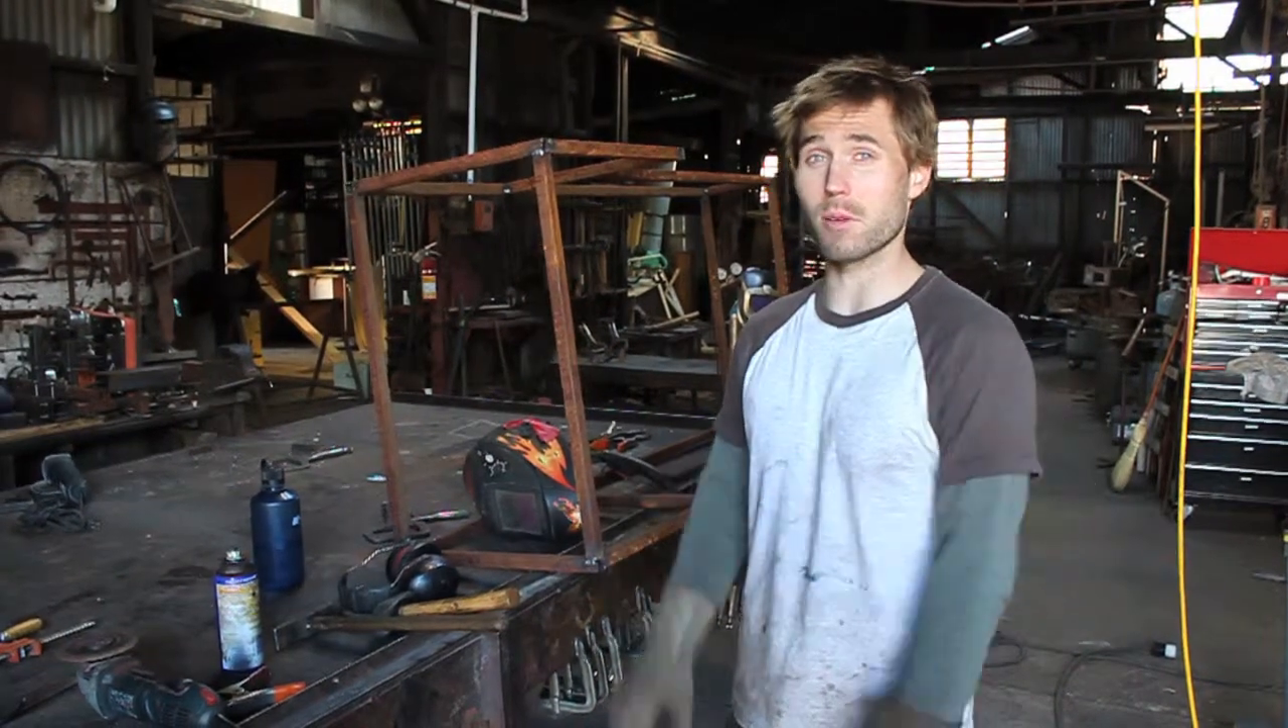And right now I've just got the frame welded up.